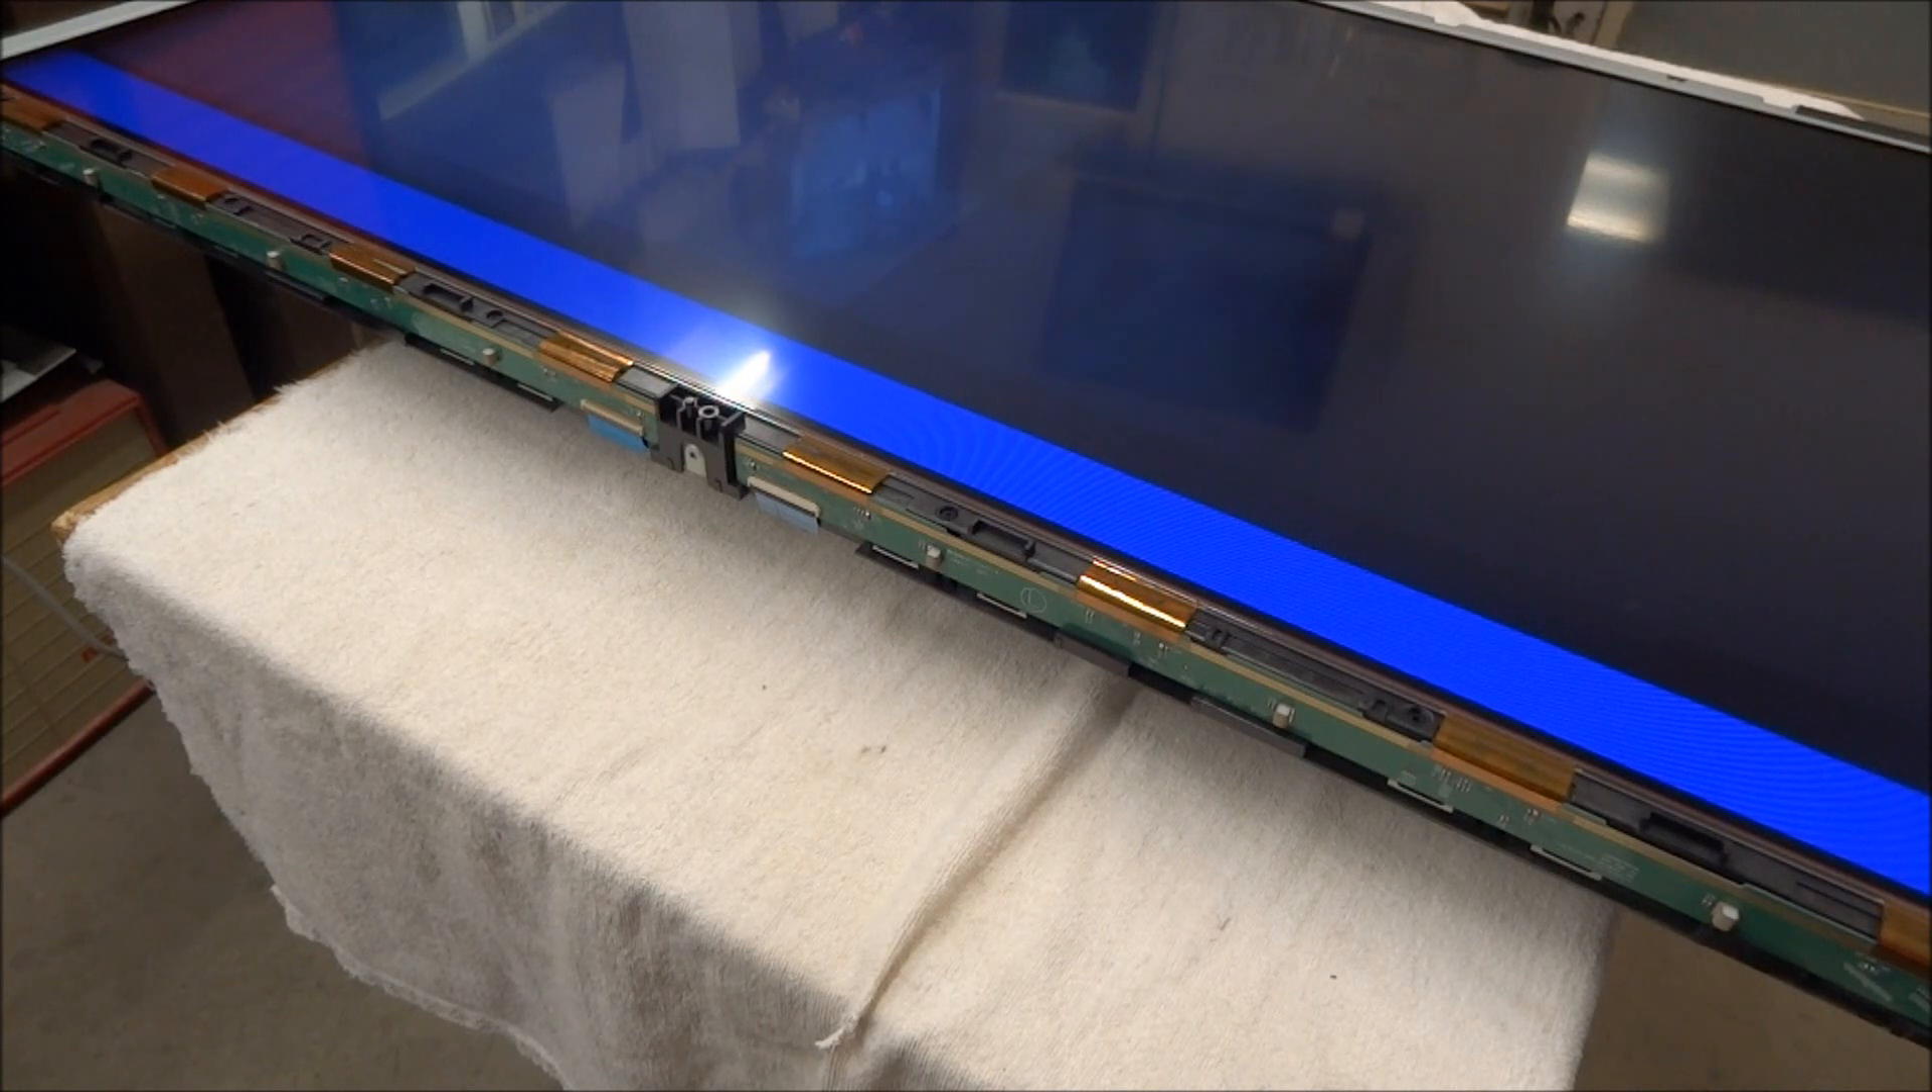I did pull the frame off or pull the panel out of the frame as you can see here.